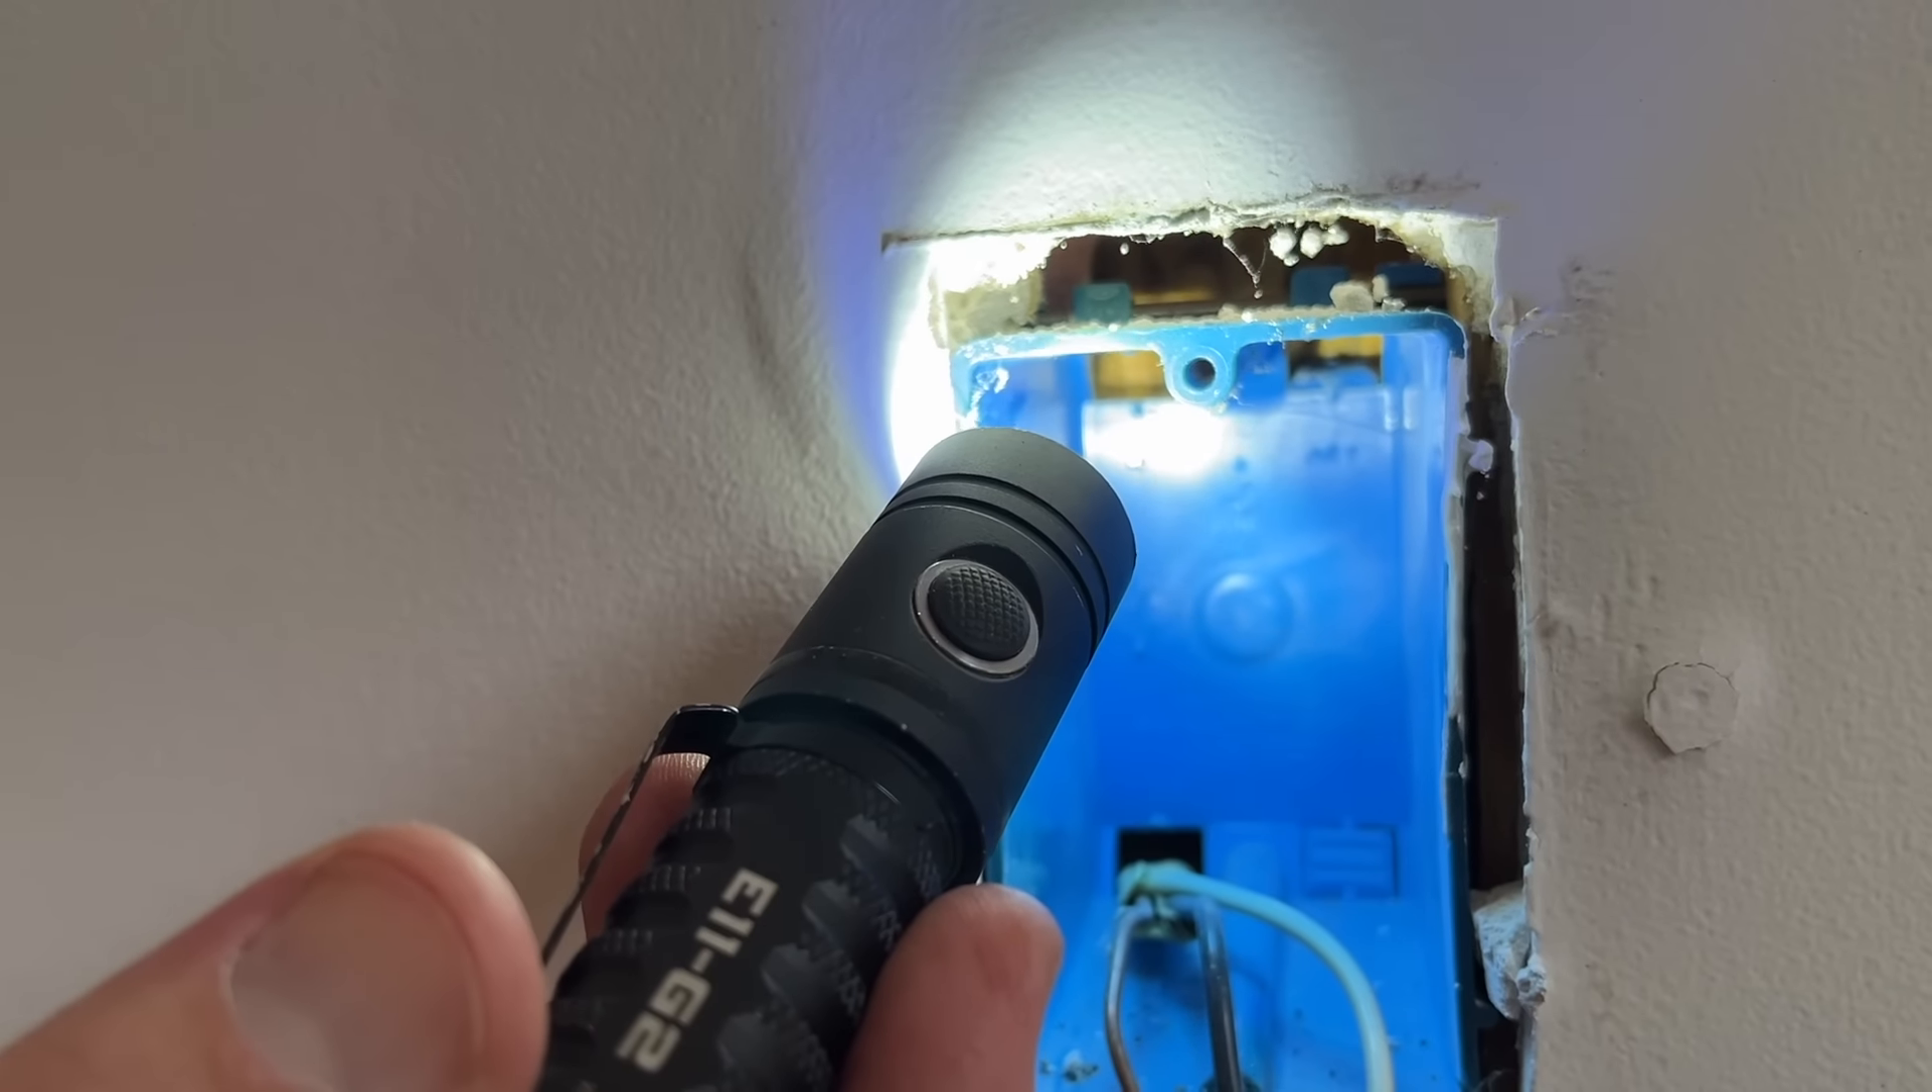Now, there's a sizable gap around the box where they cut the drywall pretty far back at first installation, and Chris uses that gap to shine his light into the wall cavity above the box.